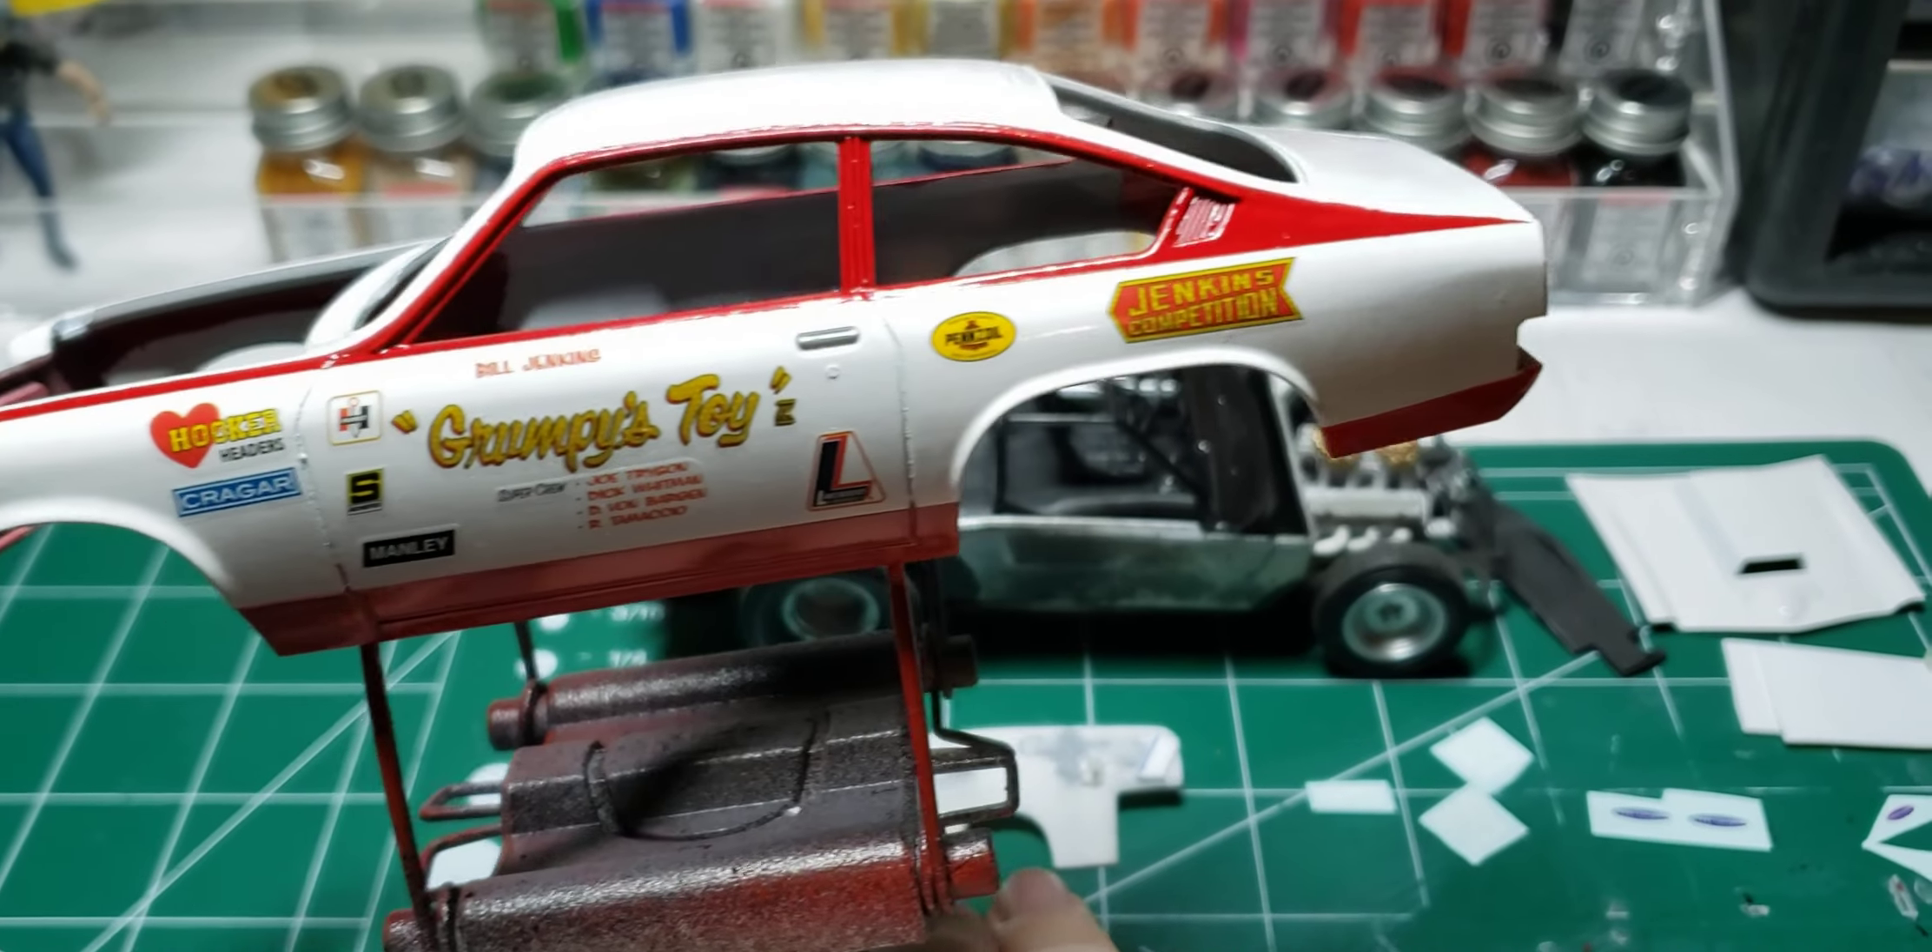I got the decals on and I got the red on the top there.